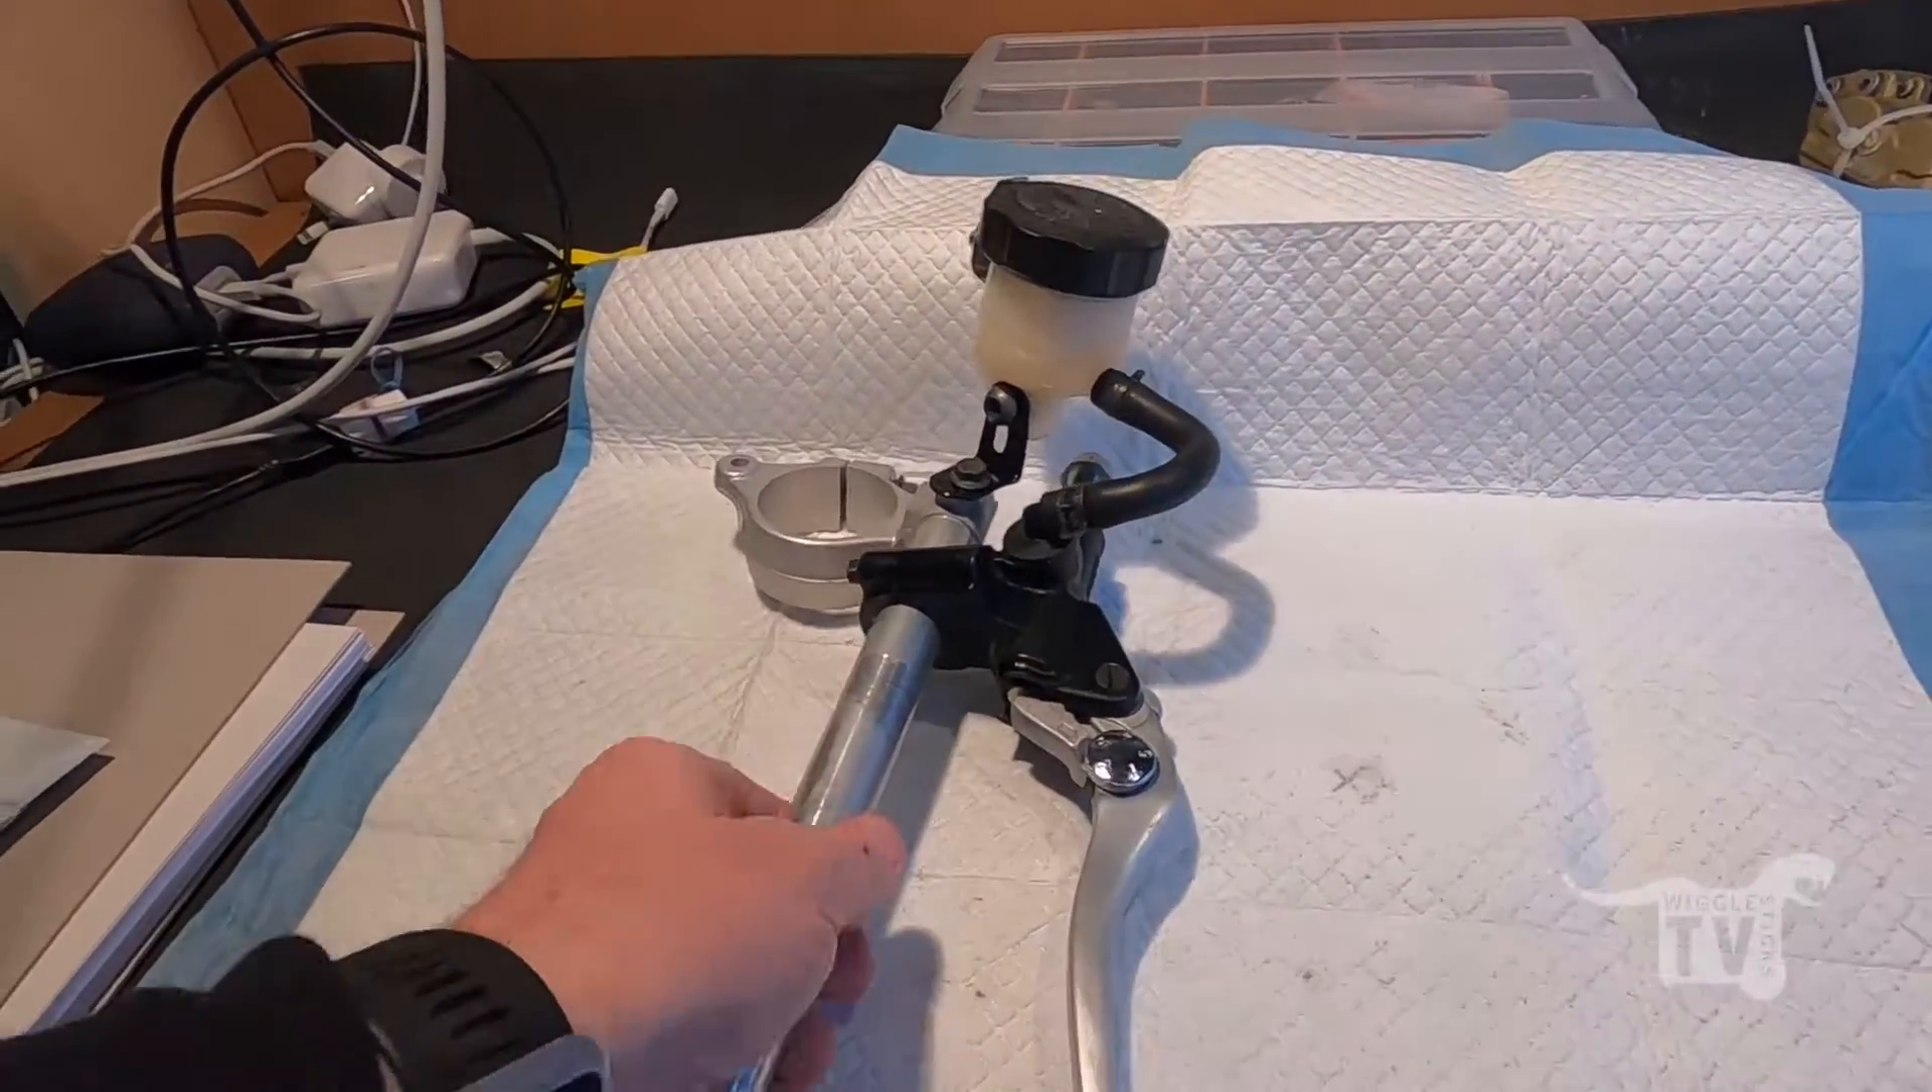So we're all done with the rebuild. I mounted everything back on to the handlebar here just to all keep it in one piece.